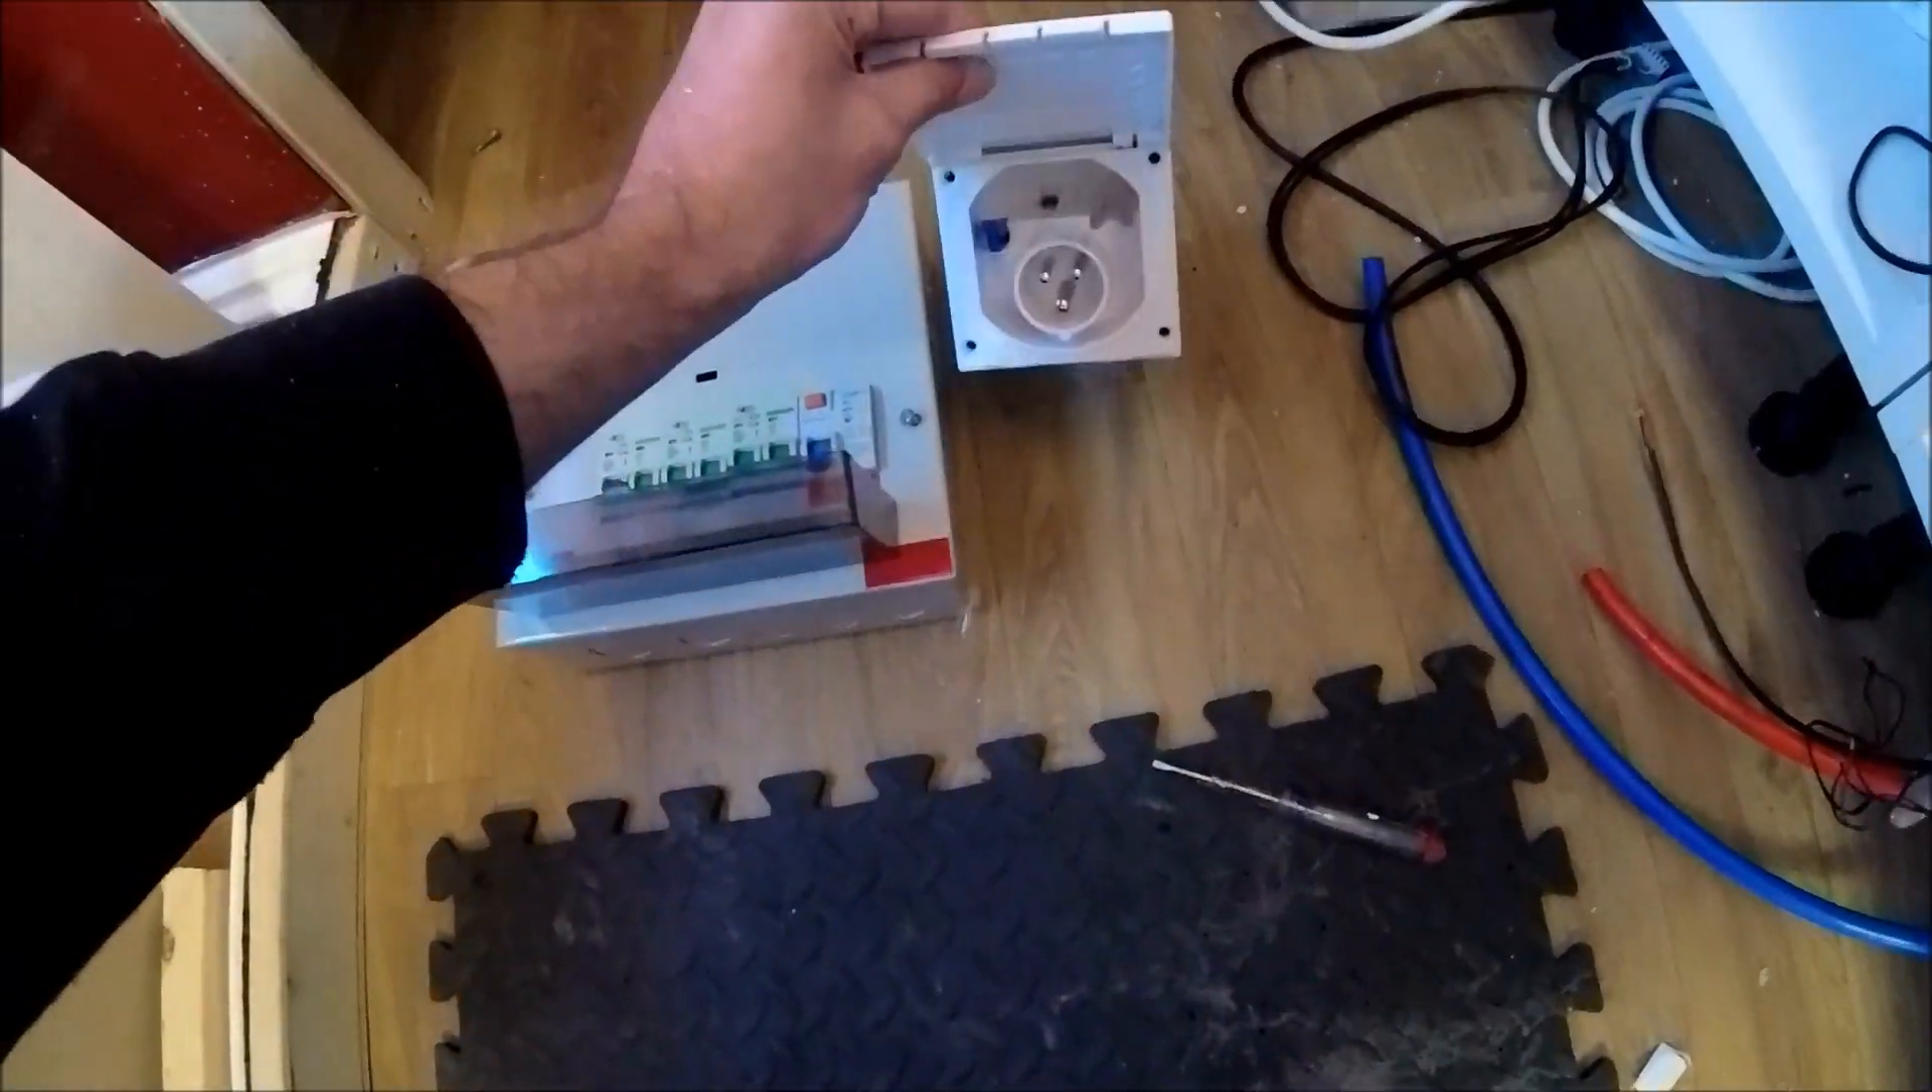Now as you can see I haven't even got the hookup point mounted in yet.